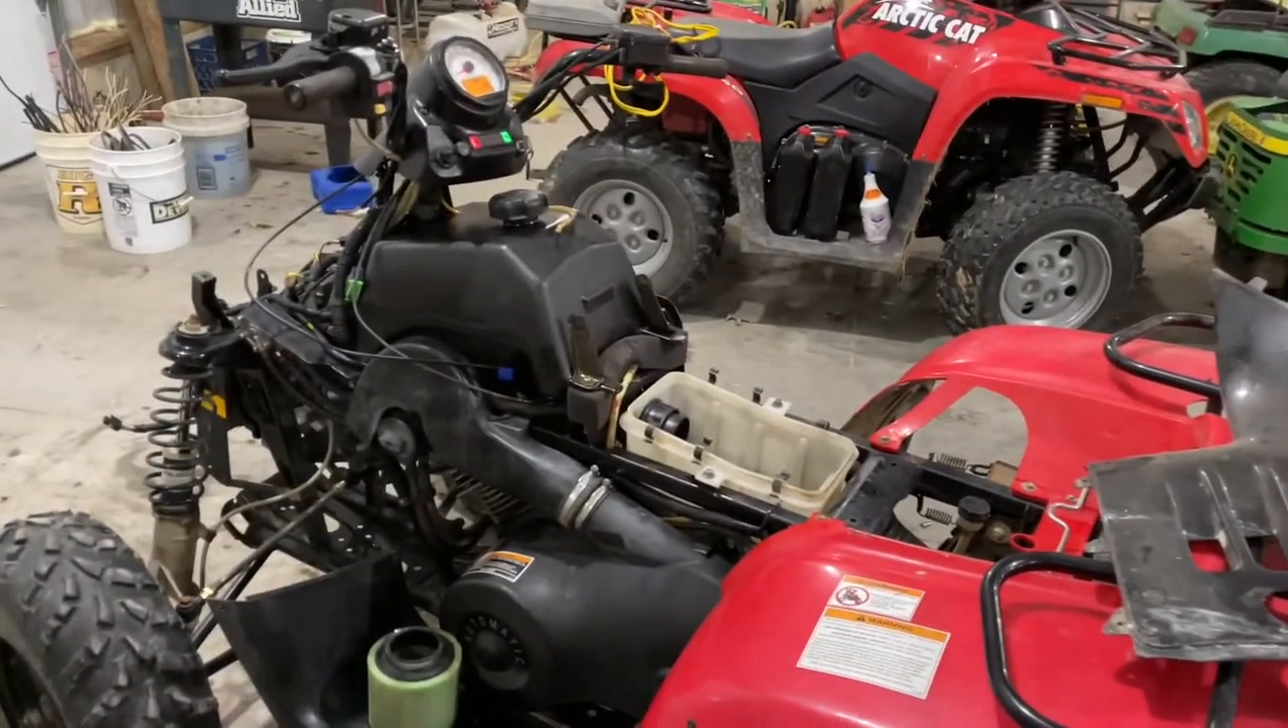I don't have the plastics or anything on.